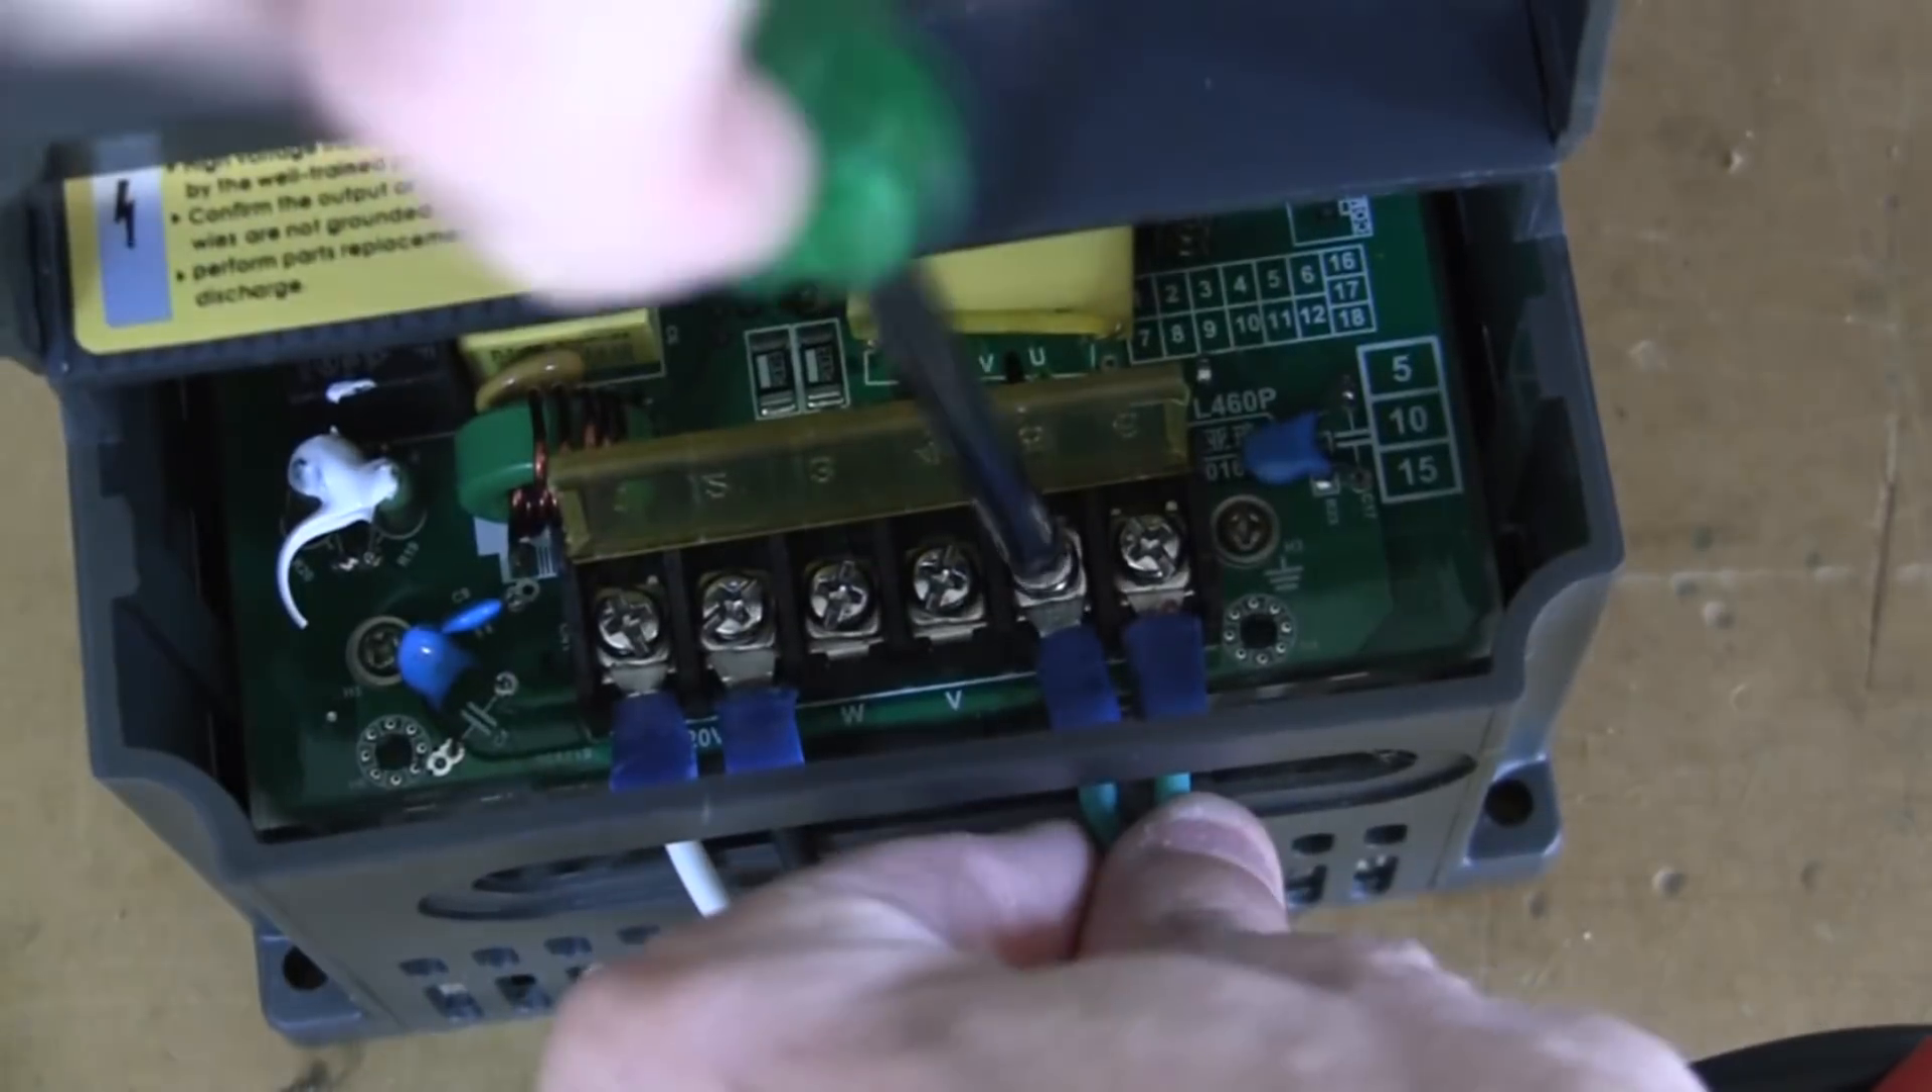I've already added the spade terminals.